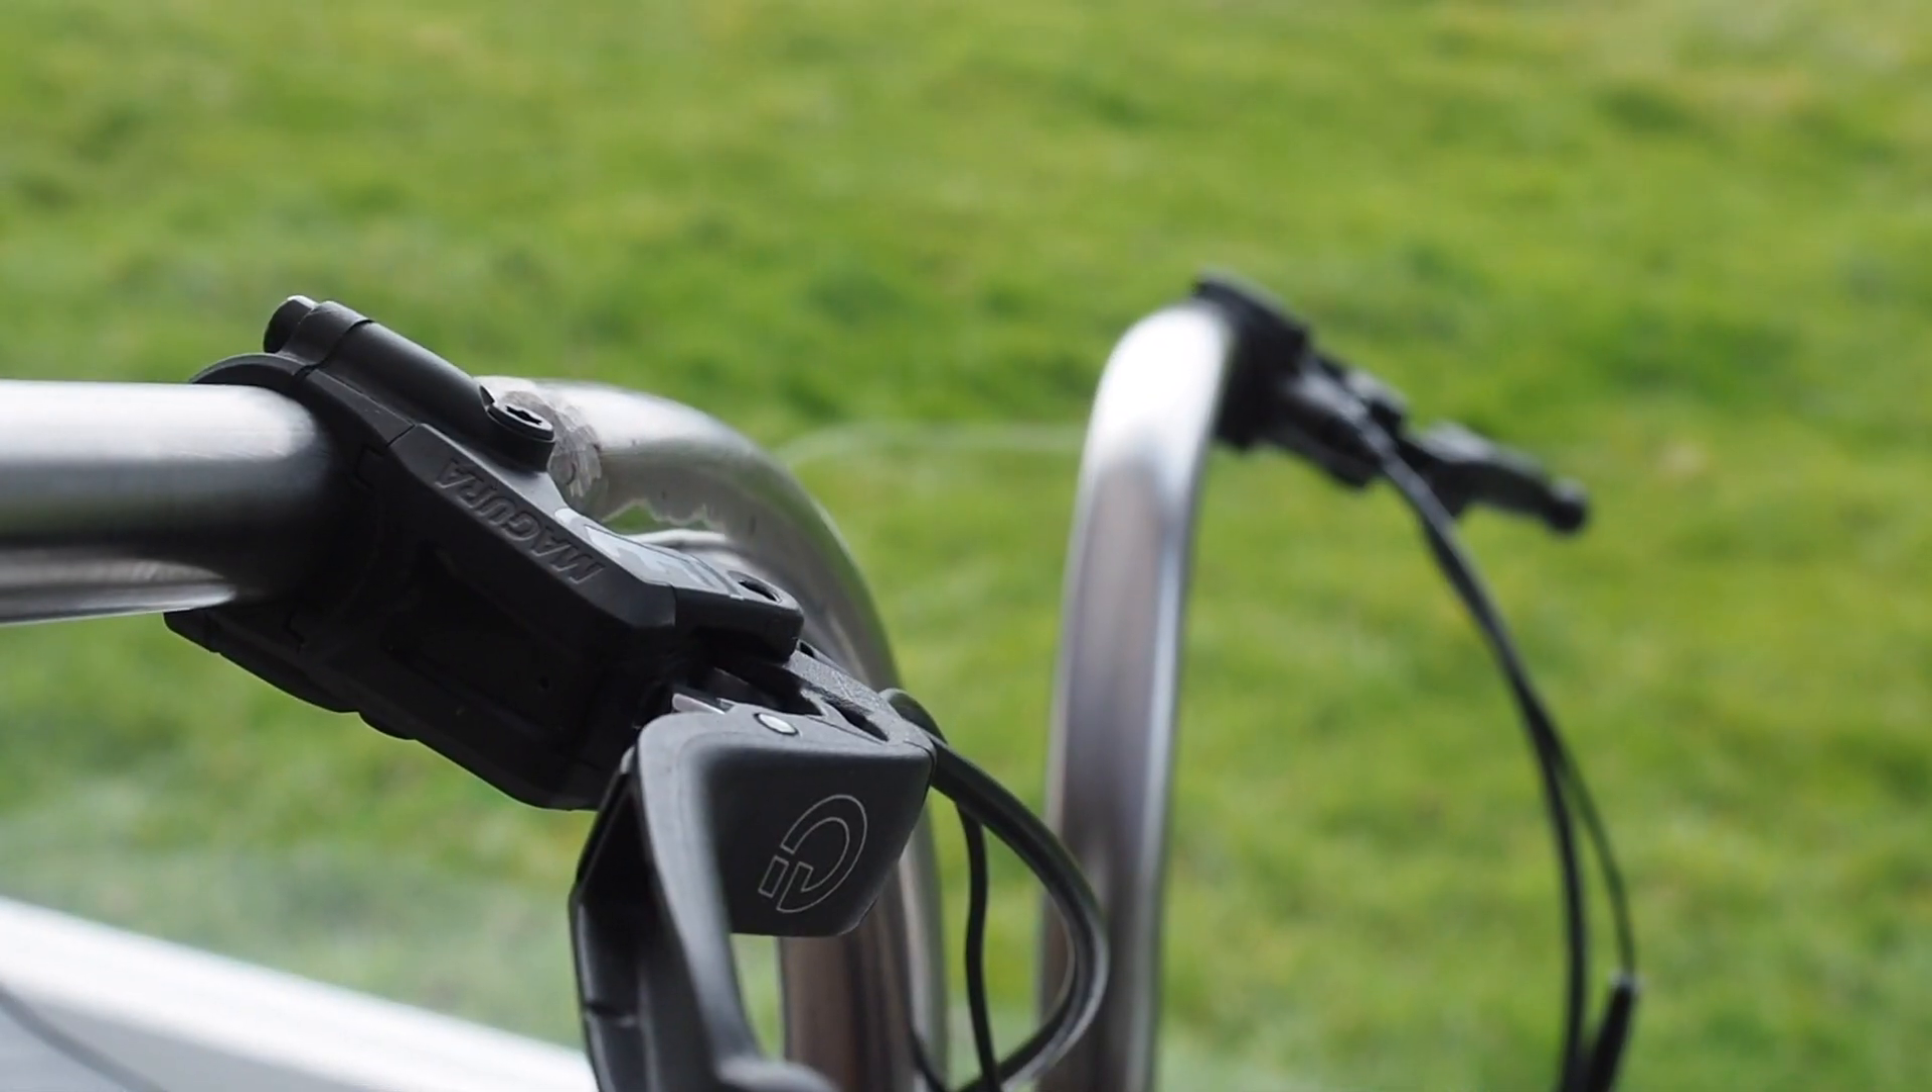Now I've got the brake levers on, I'm just going to cable tie the excess tubing until I know exactly where I'm going to route it around the bike frame.